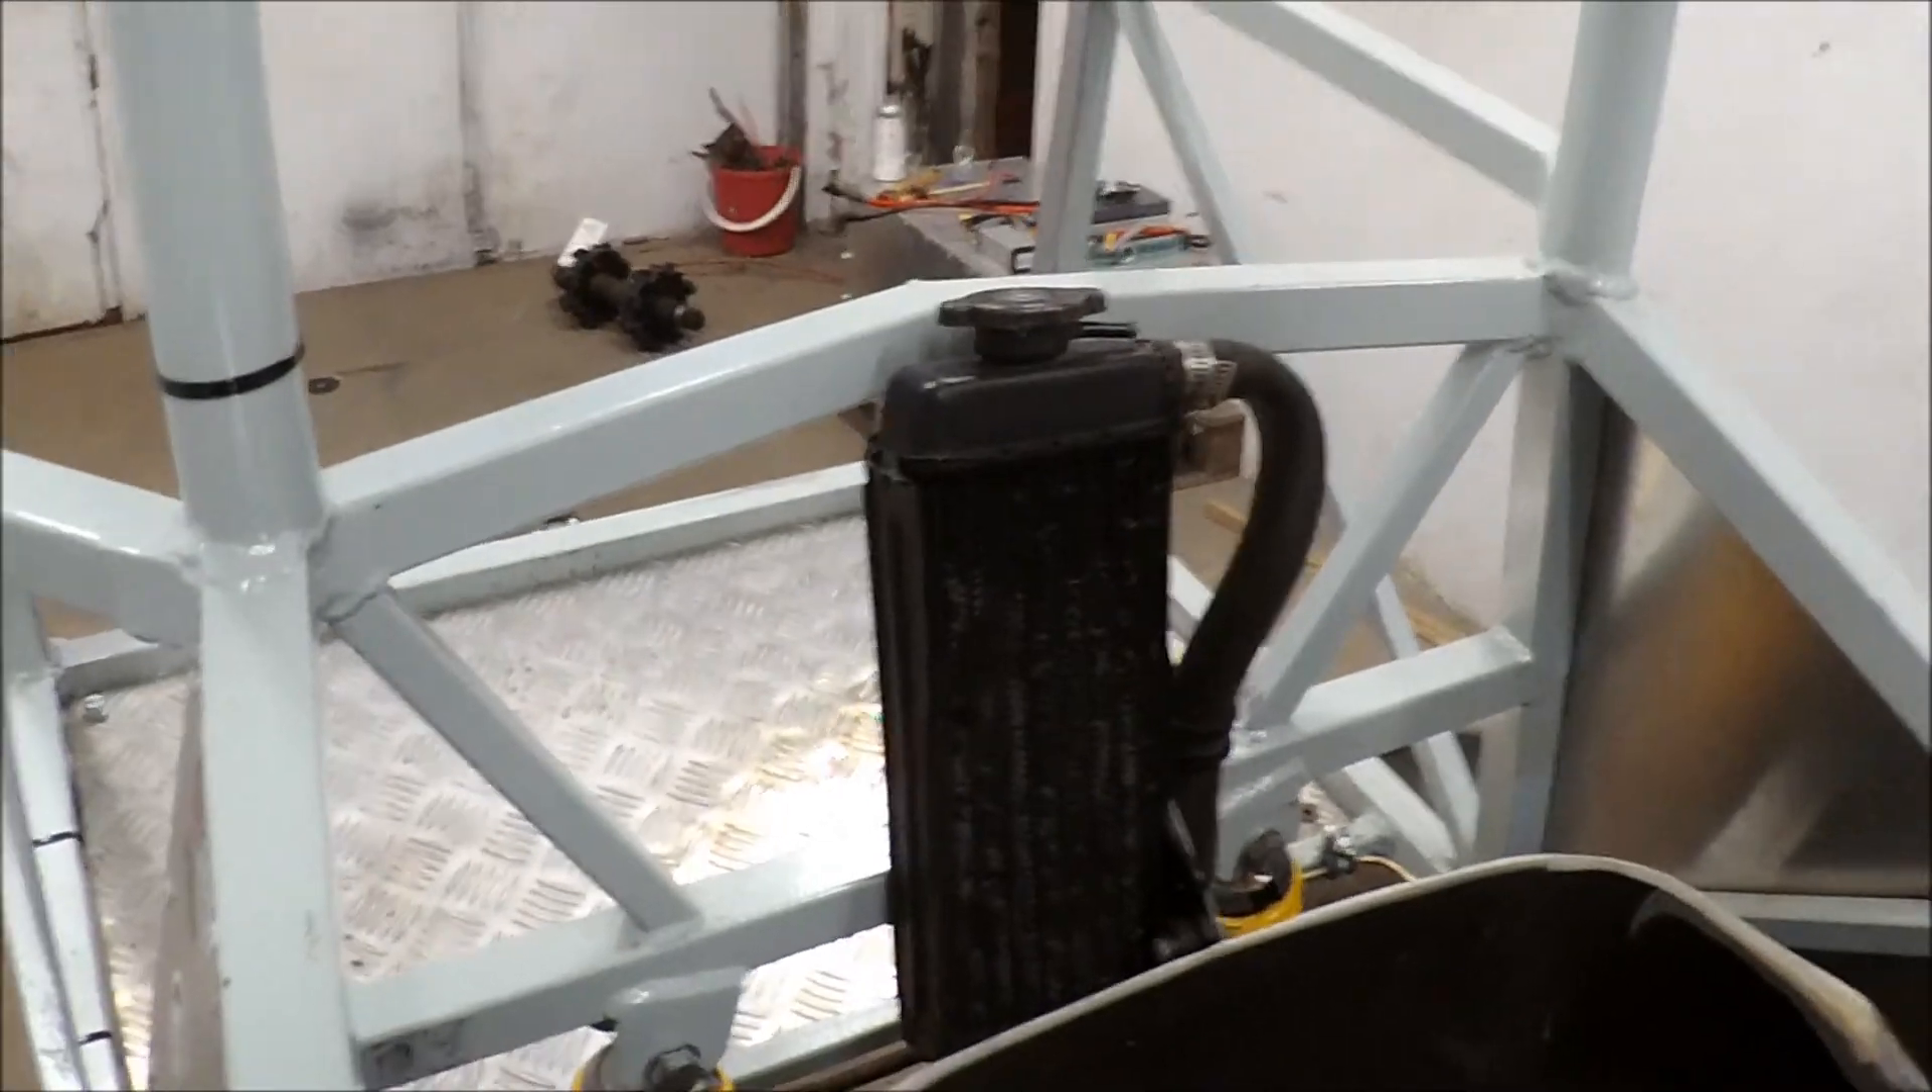This is the water cooled motor so I also fitted this small radiator and this is from a dirt bike.